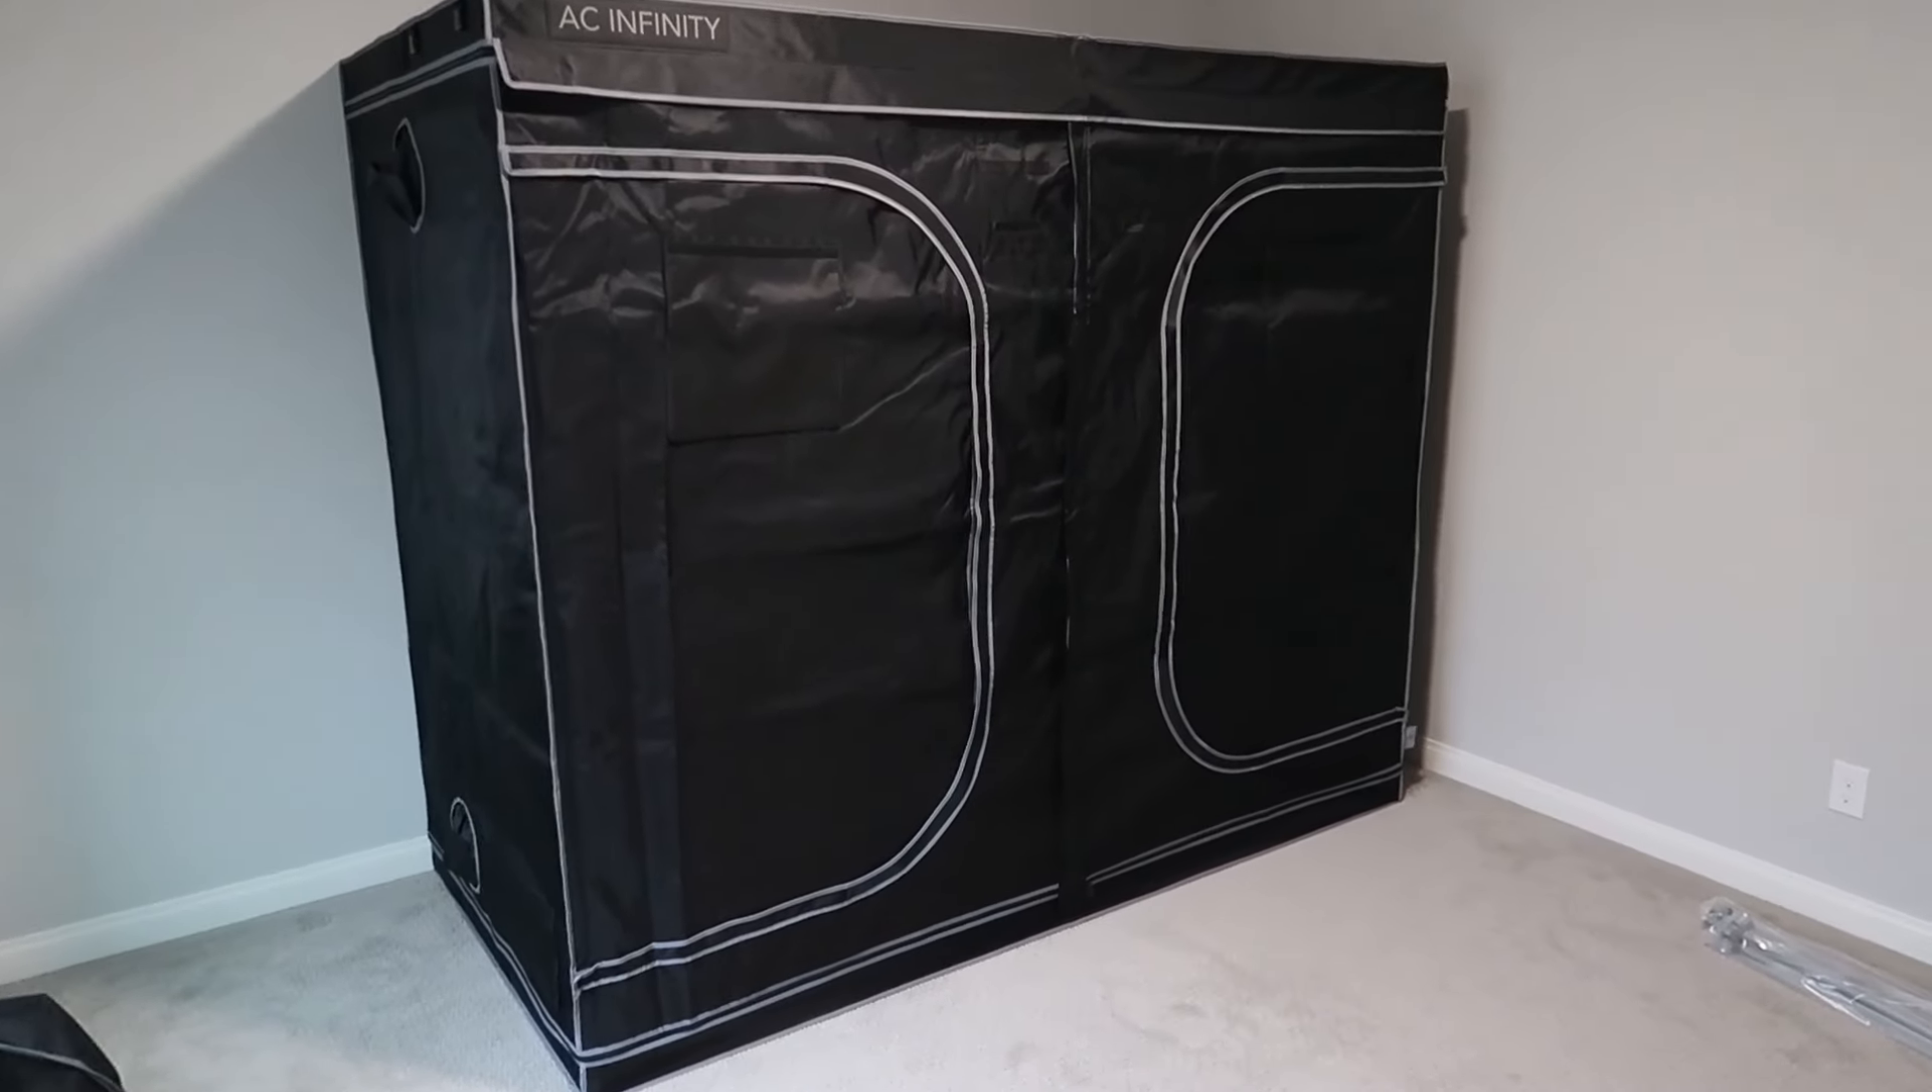Okay, the tent is assembled. Just need to put those top bars in for the light.